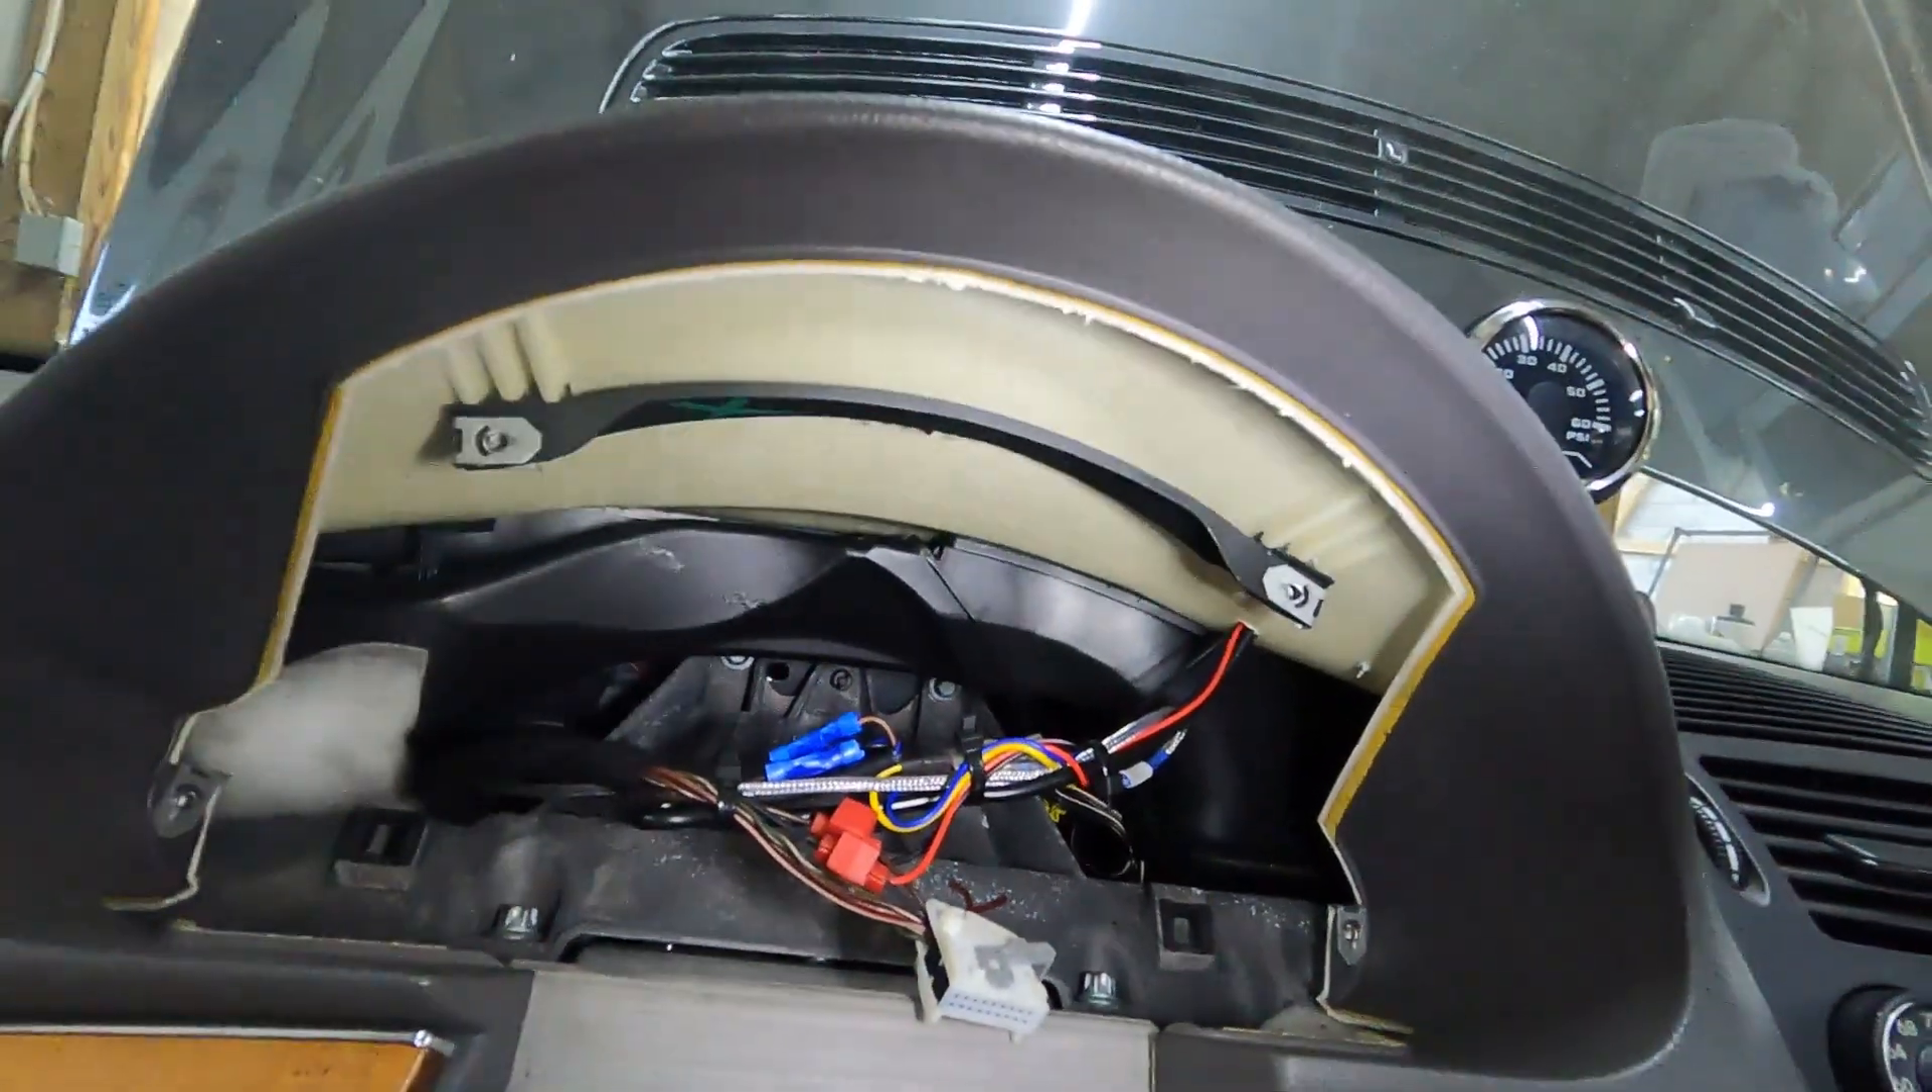I've removed, I've removed the cluster.